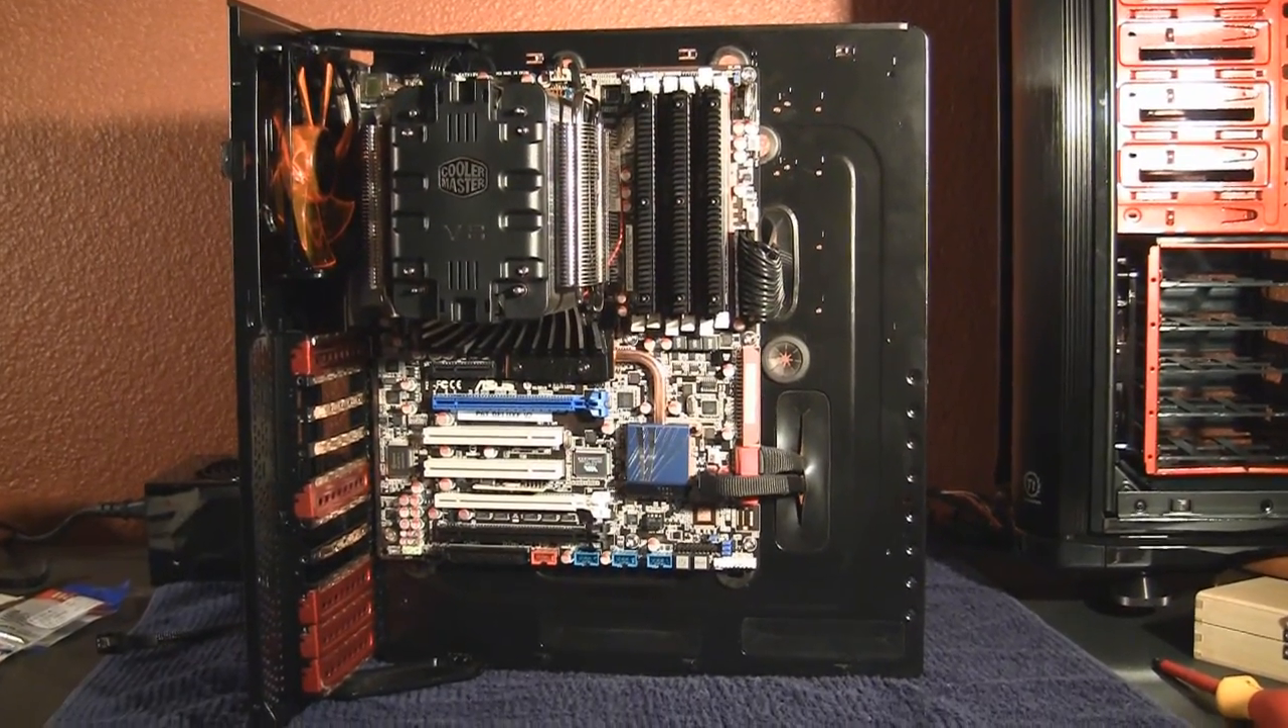All right guys I went ahead and reinstalled the motherboard.